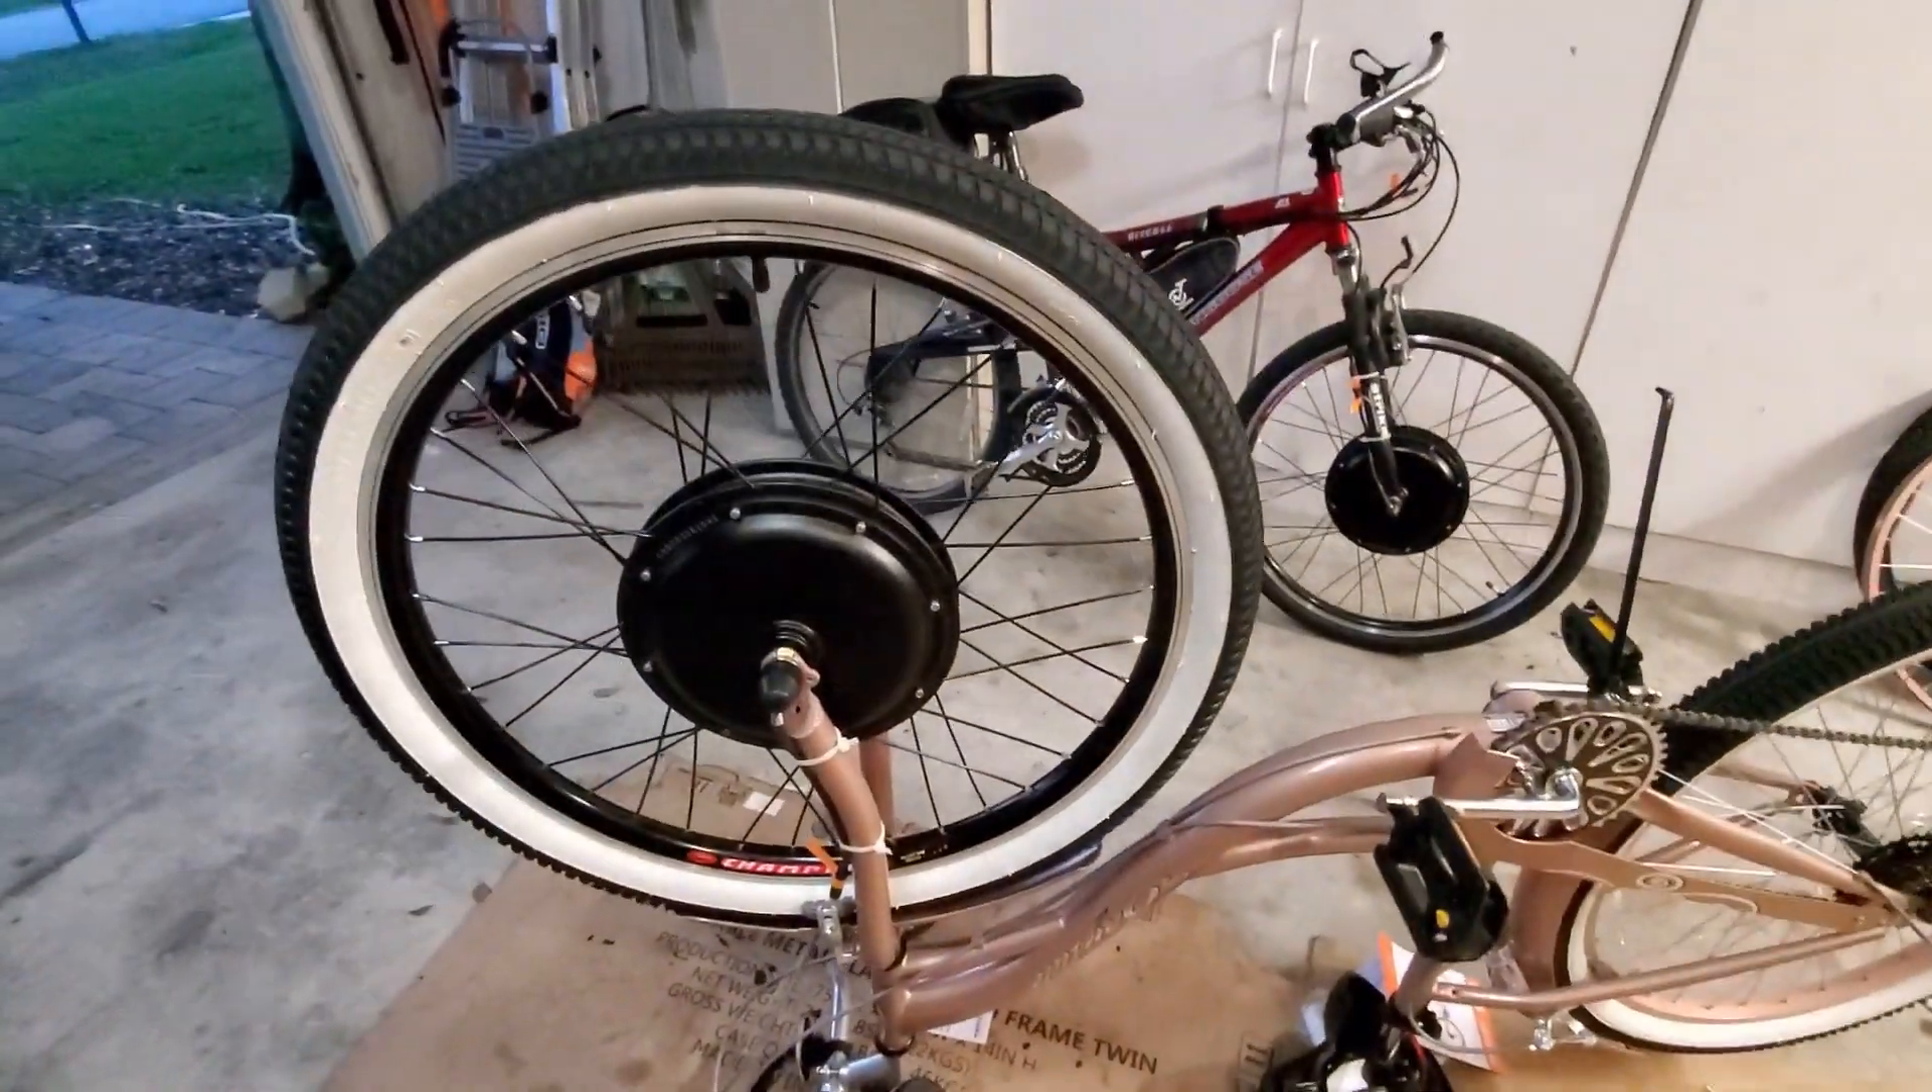Well, I got the tire changed over and I got it mounted to the hub and the hub is on the bike.